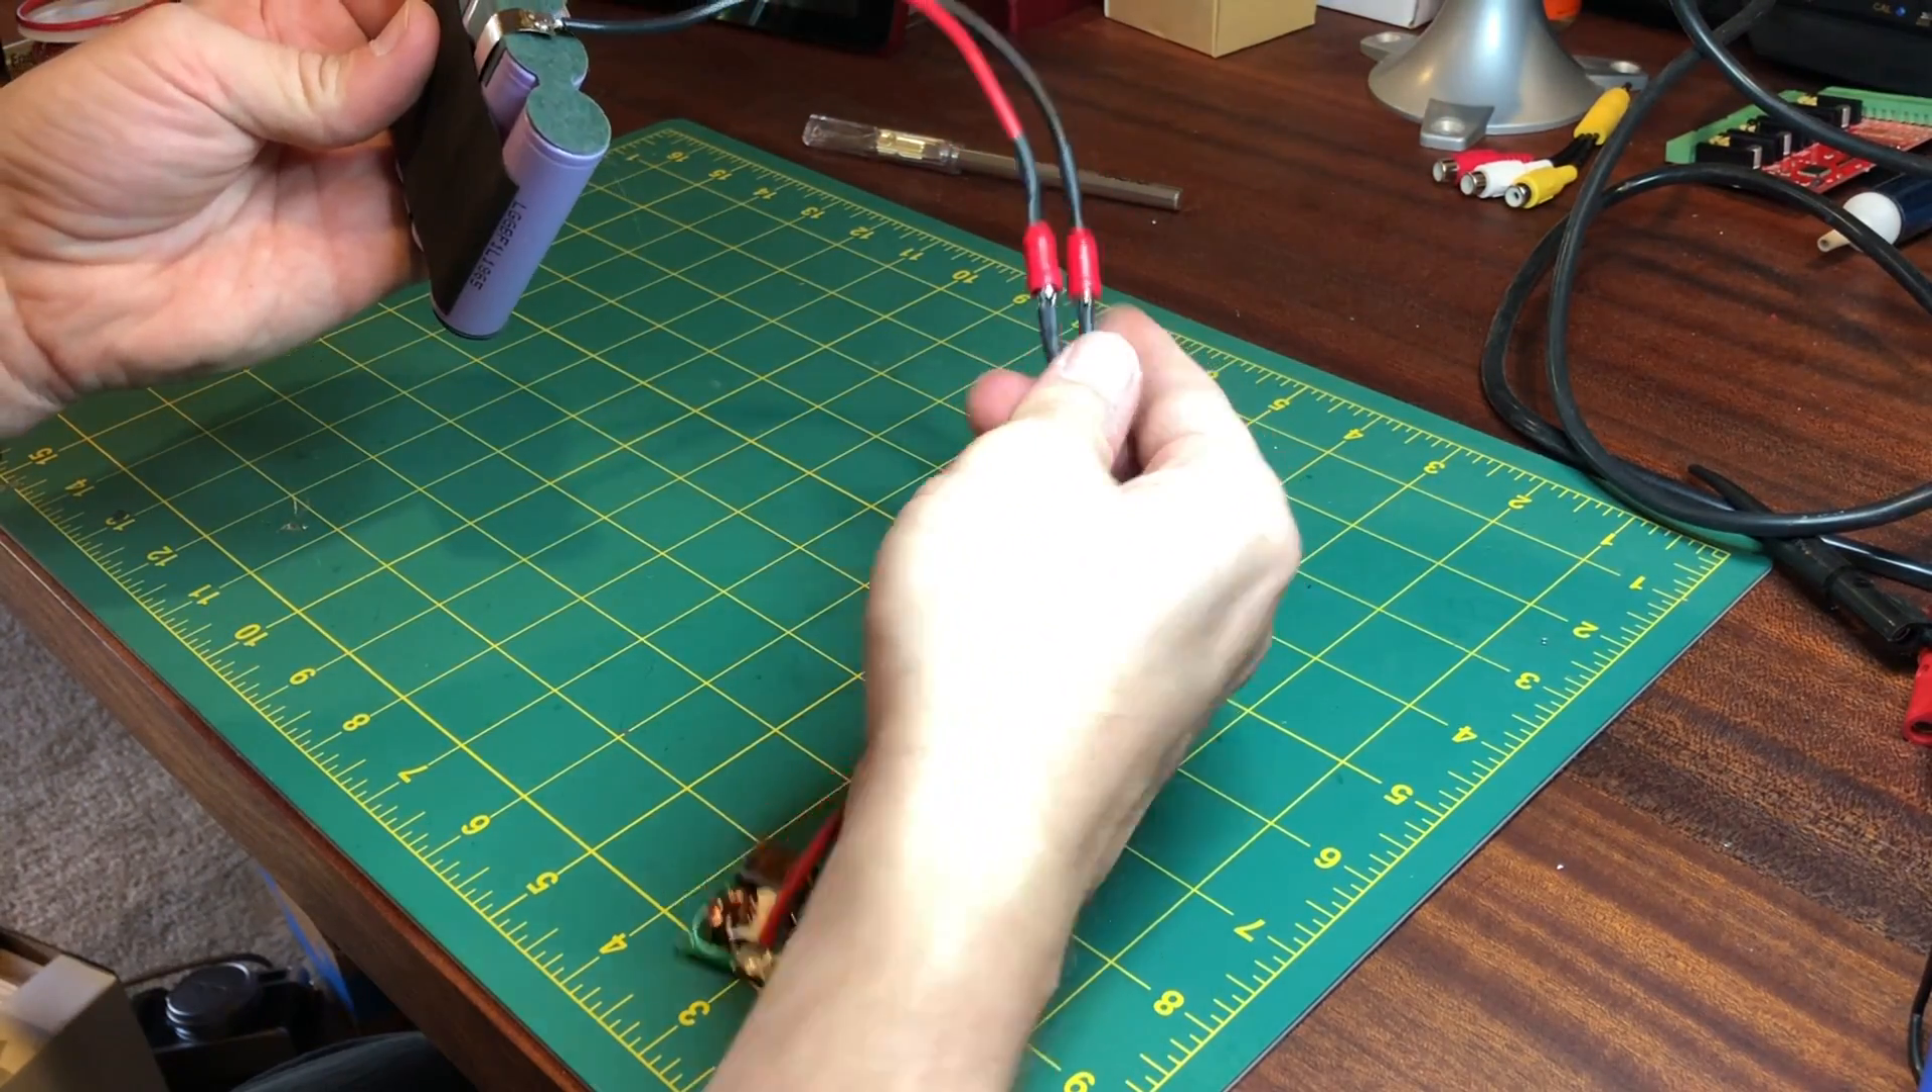But yeah, I put these little quick disconnects in the middle.